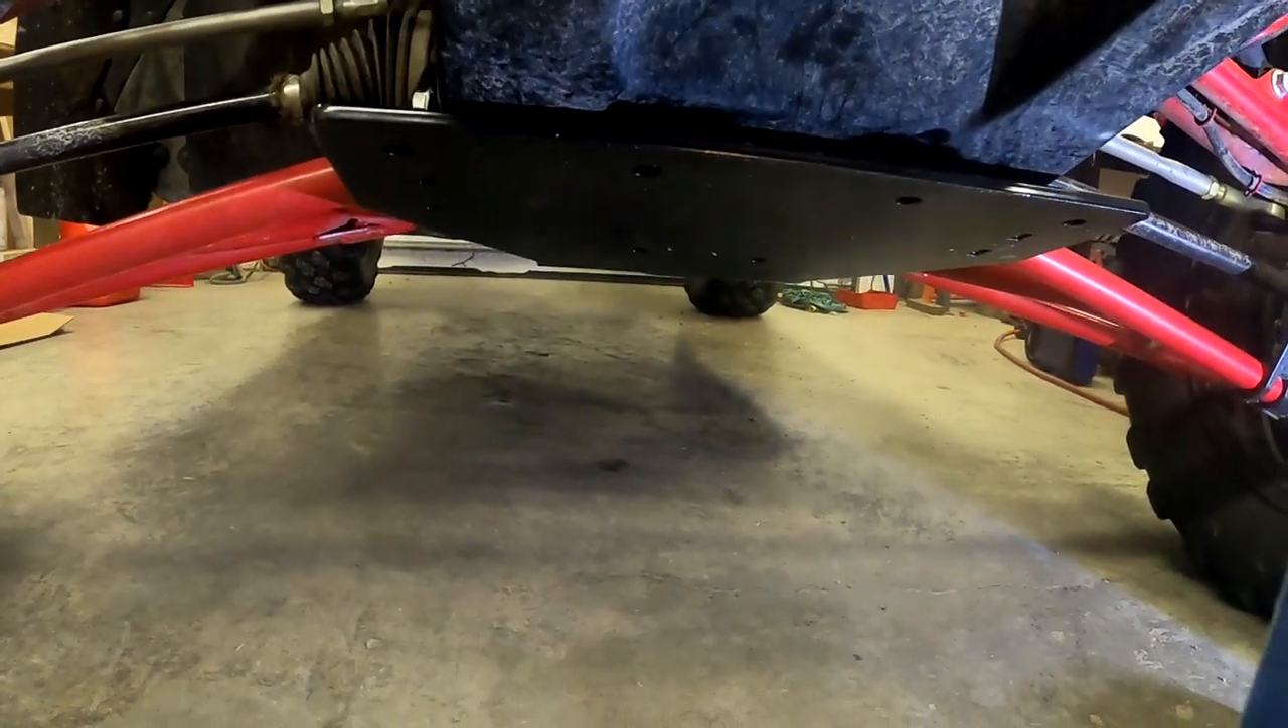But uh that skid plate mounted up really nice.